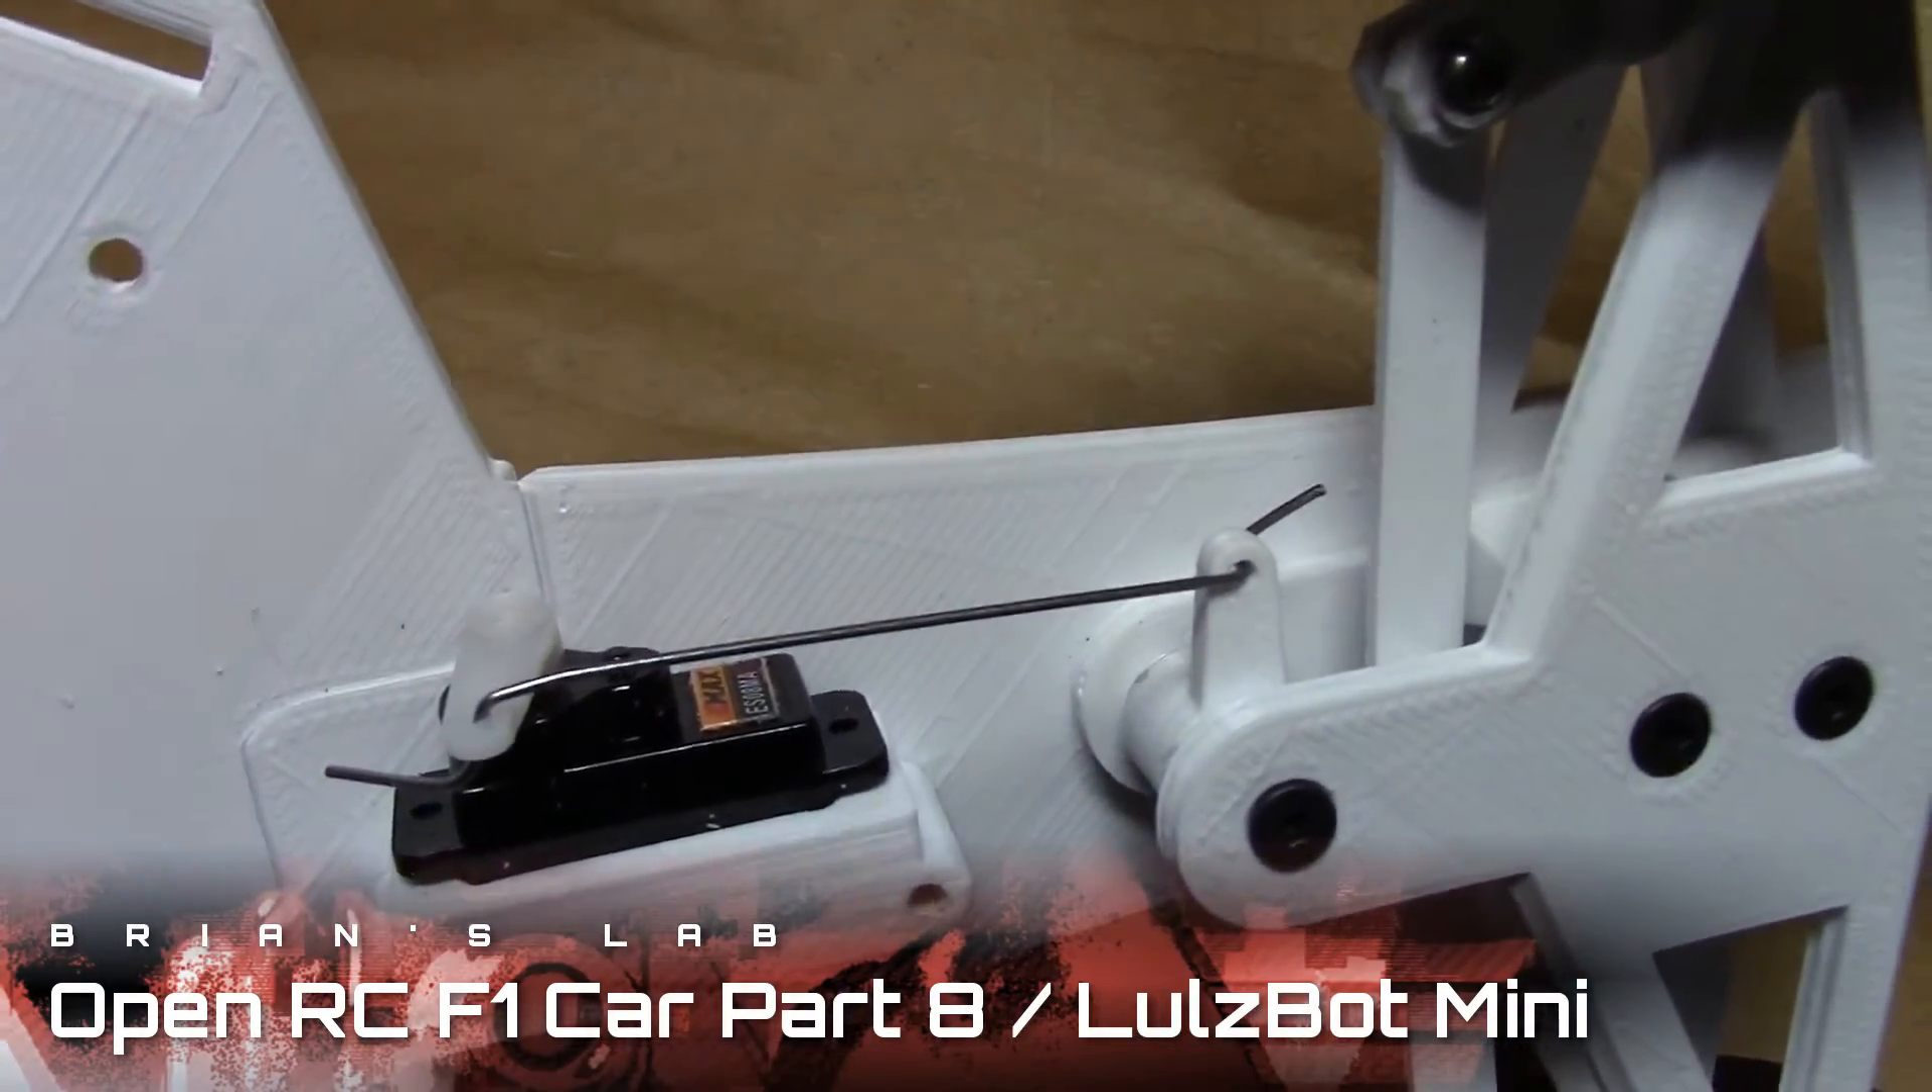And I used a plastic part that came with a servo that looks like a single clock hand. And put the music wire through it.